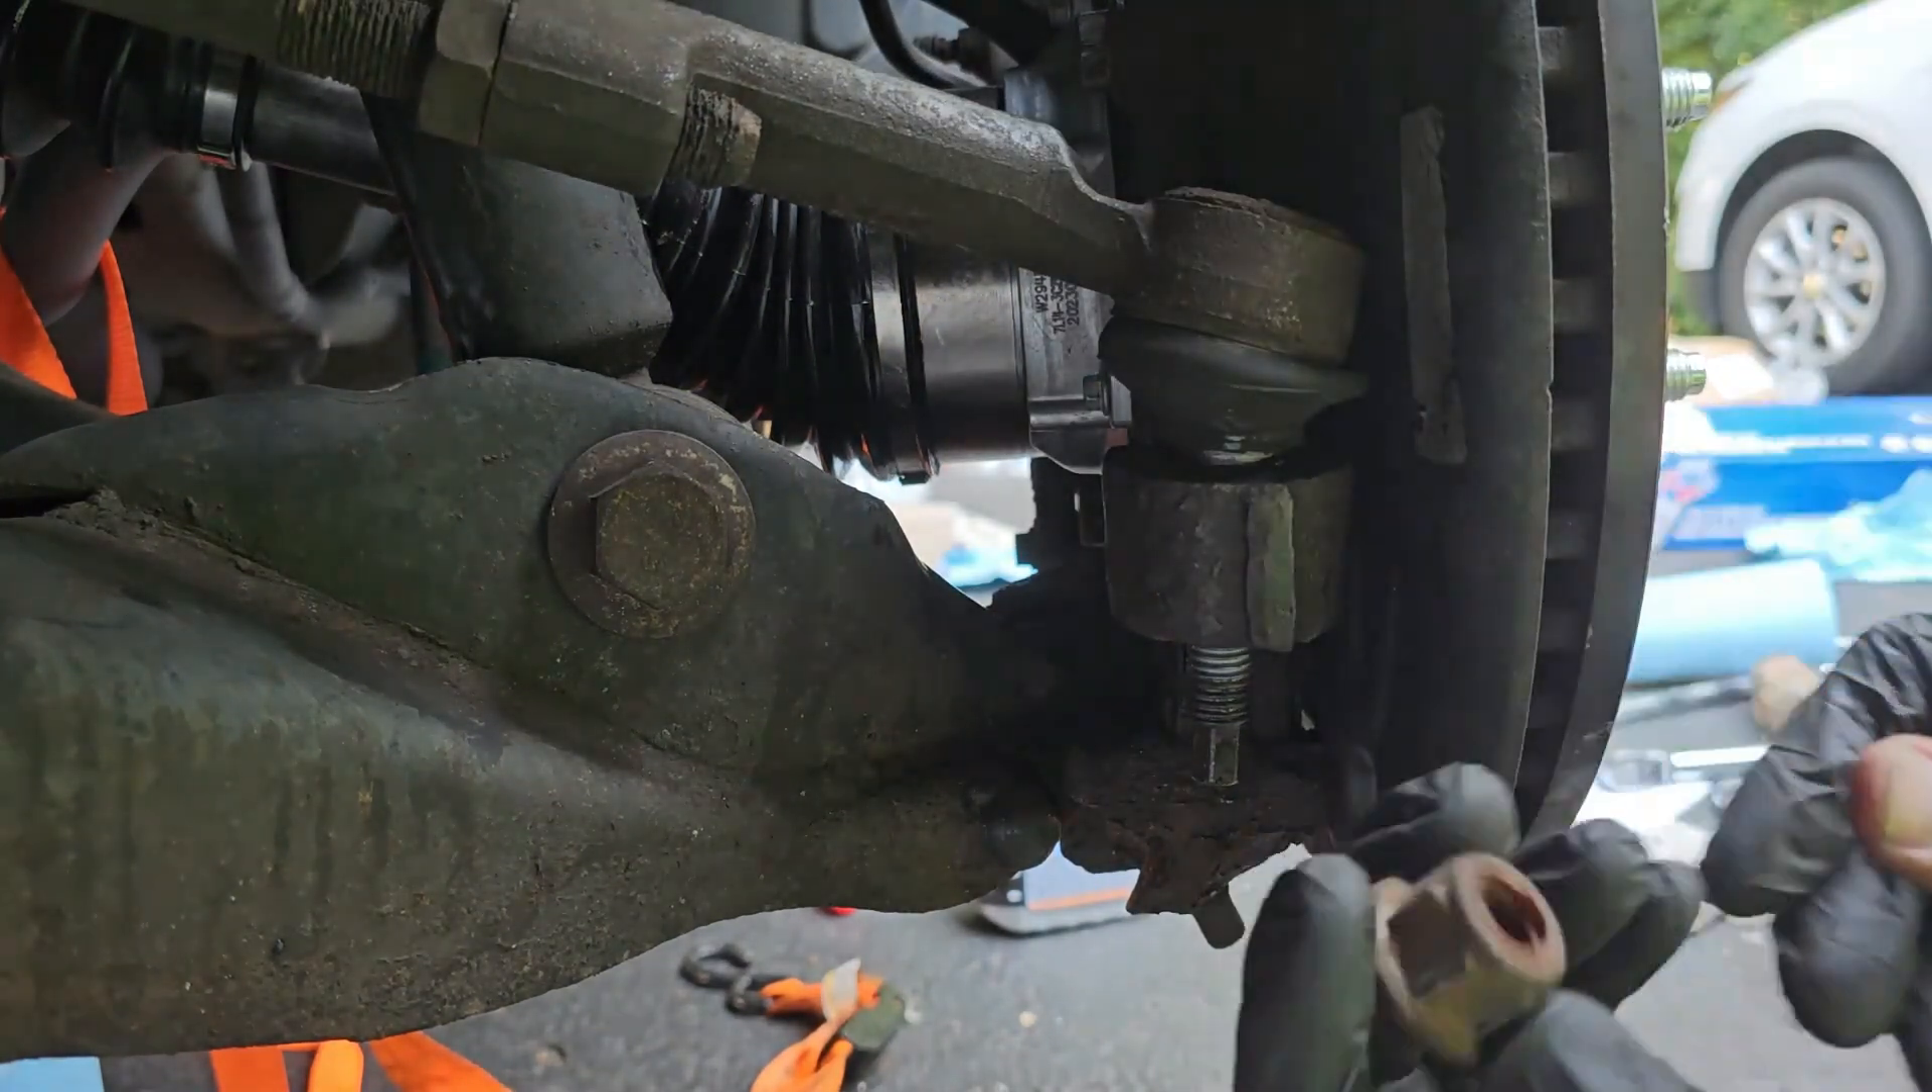Just grab your tie rod and then maneuver the hub assembly to allow the tie rod end to slot into place. Just like that.